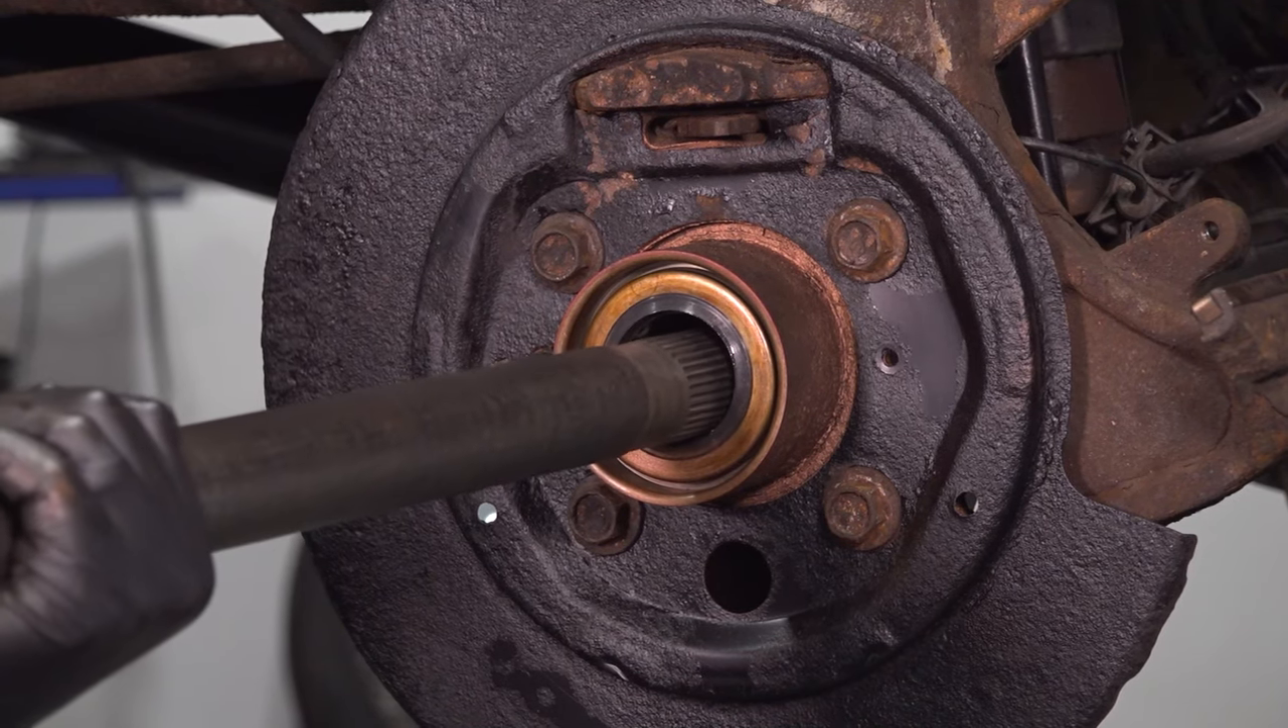That is it. That is it. The seal is installed.